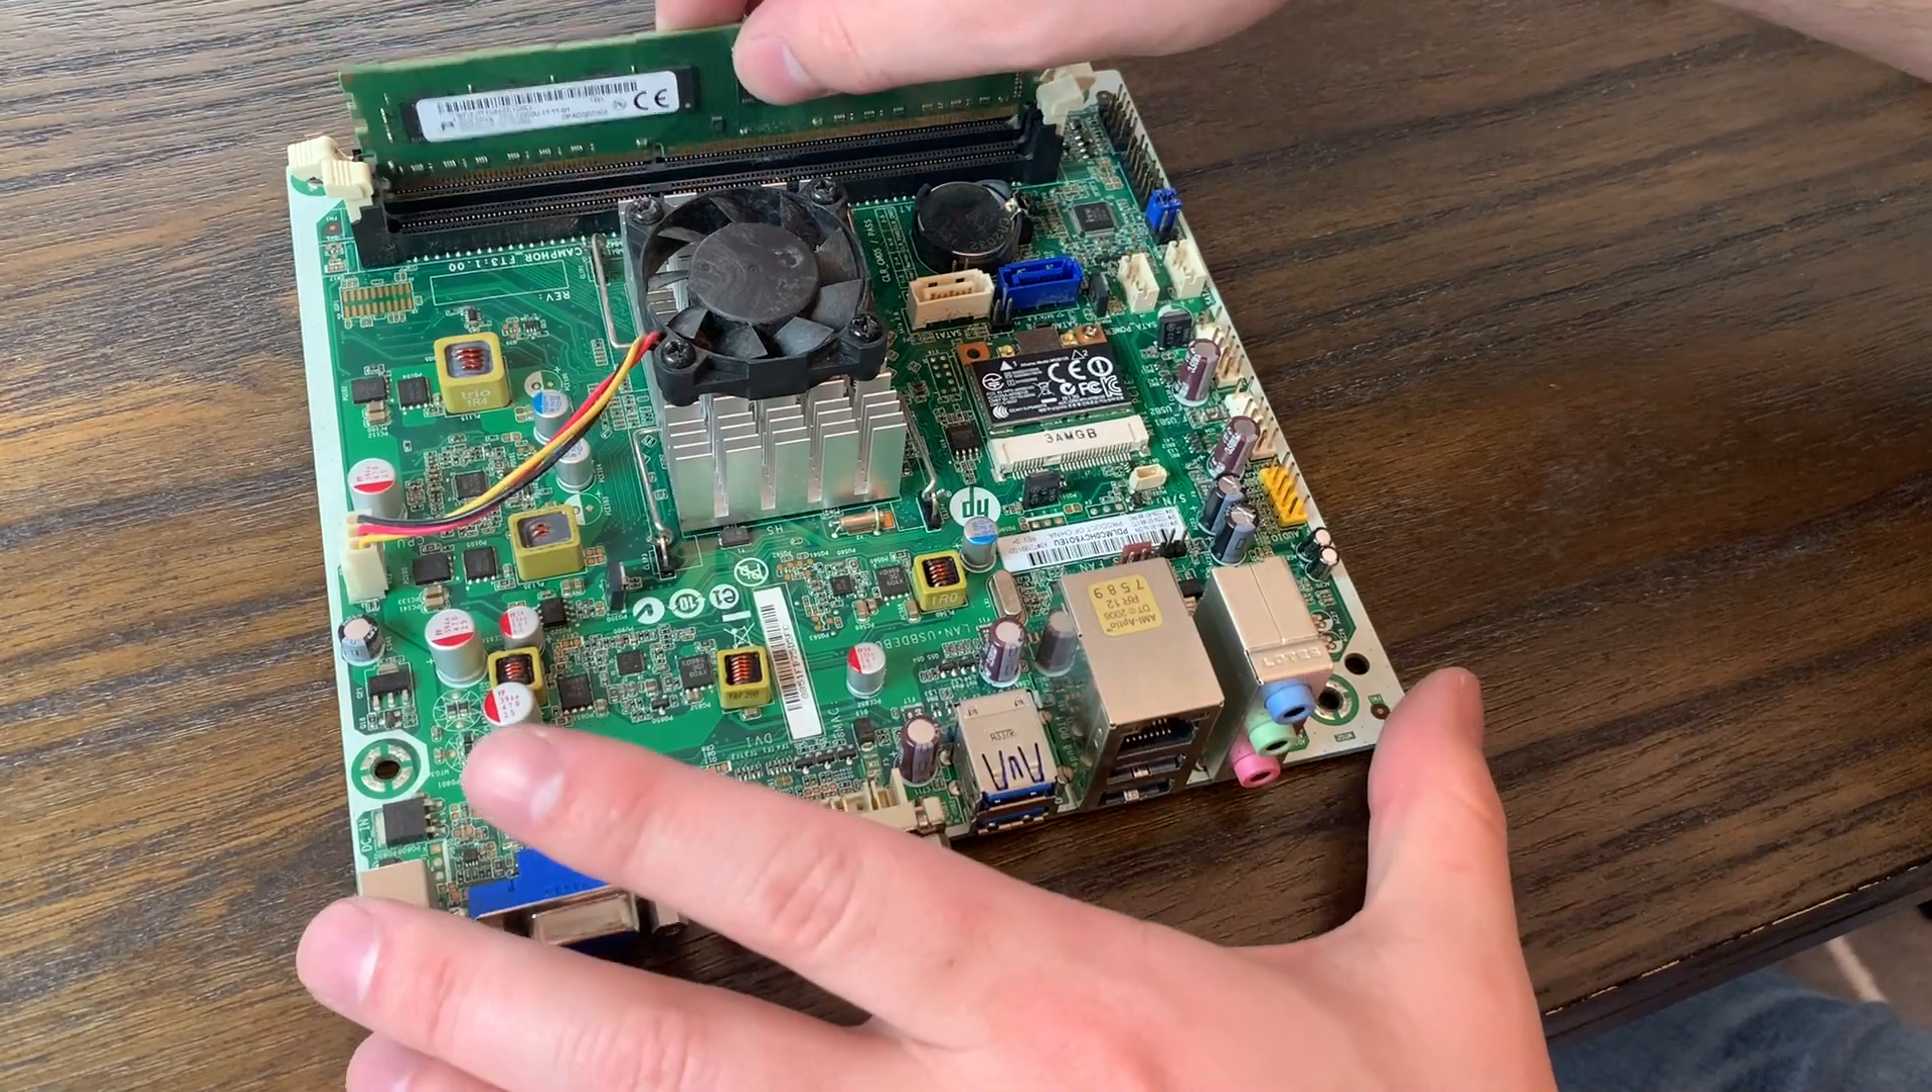After that, I put the heatsink back on, made sure to connect all the clips properly, and then reattached the CPU fan with the four screws and made sure it was plugged into the motherboard.